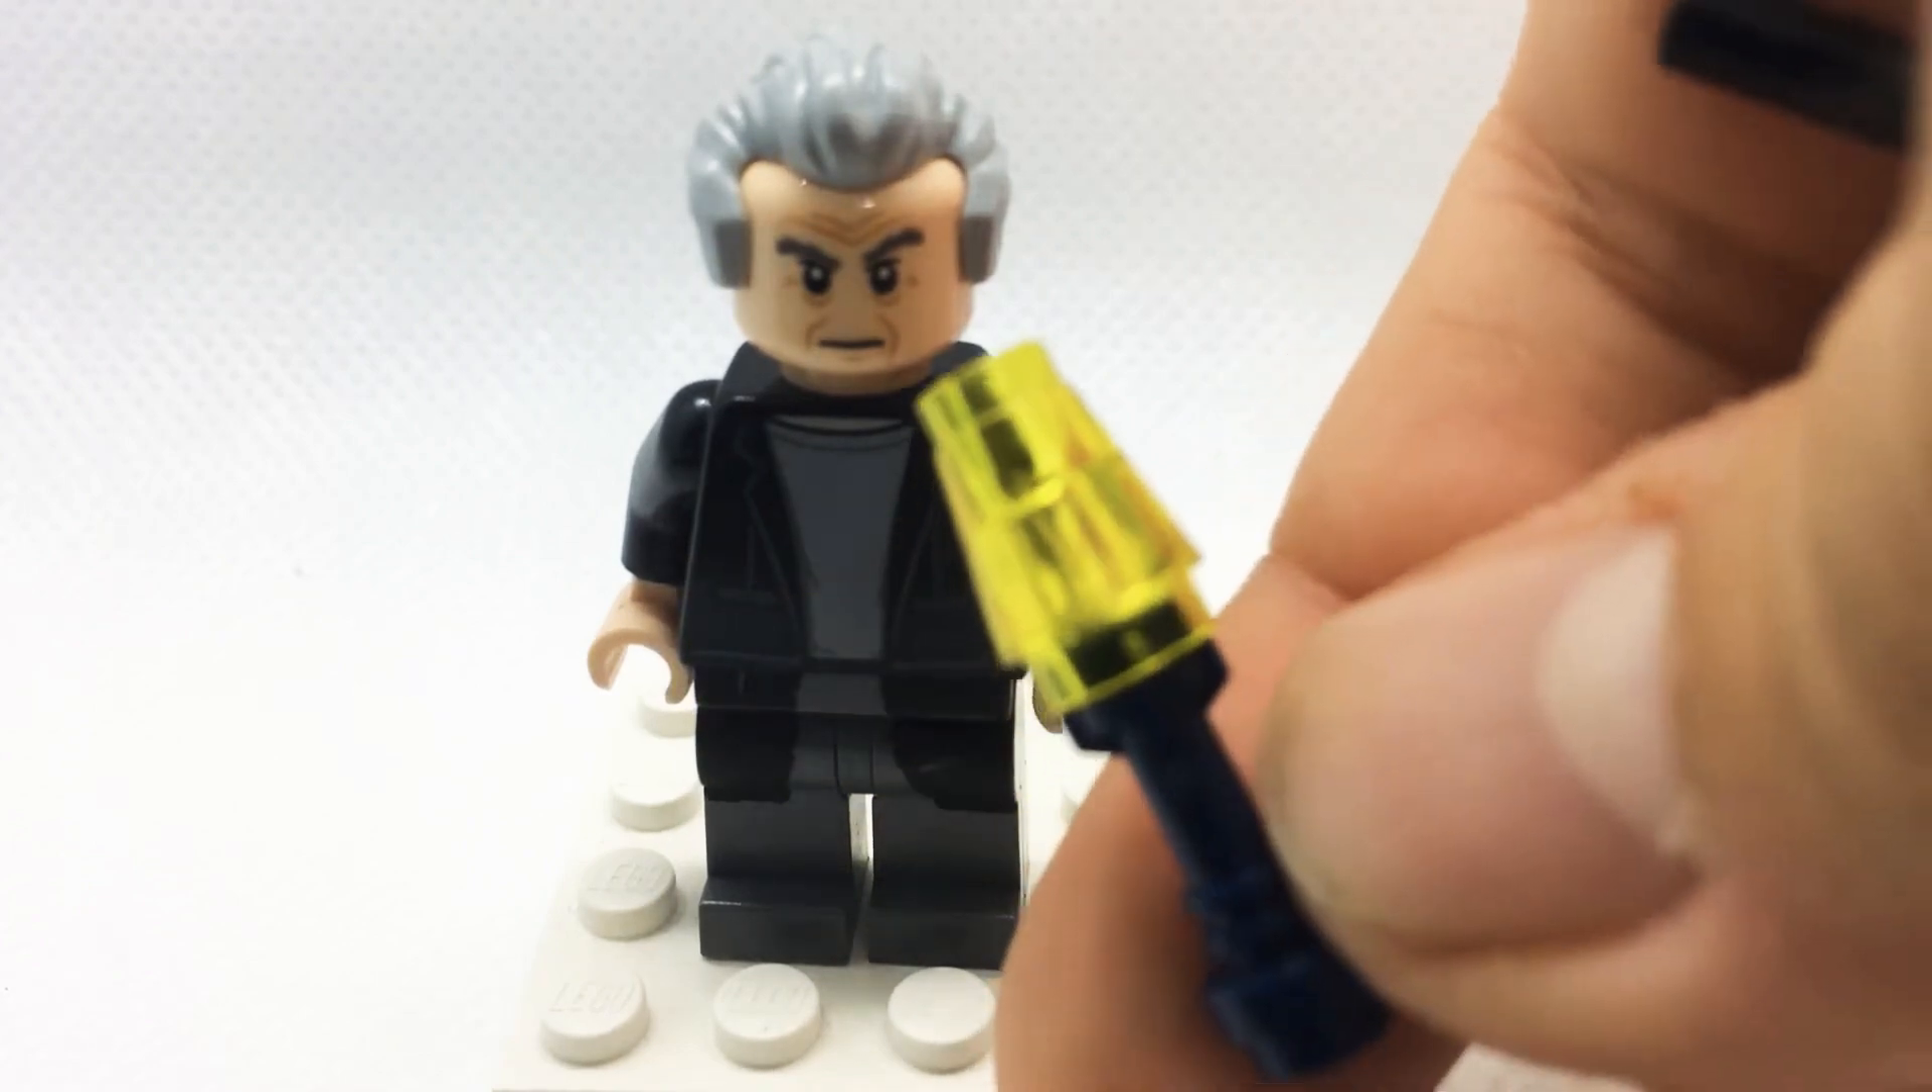All I did was I took a dark blue lightsaber hilt and I stuck a yellow cone piece to it.